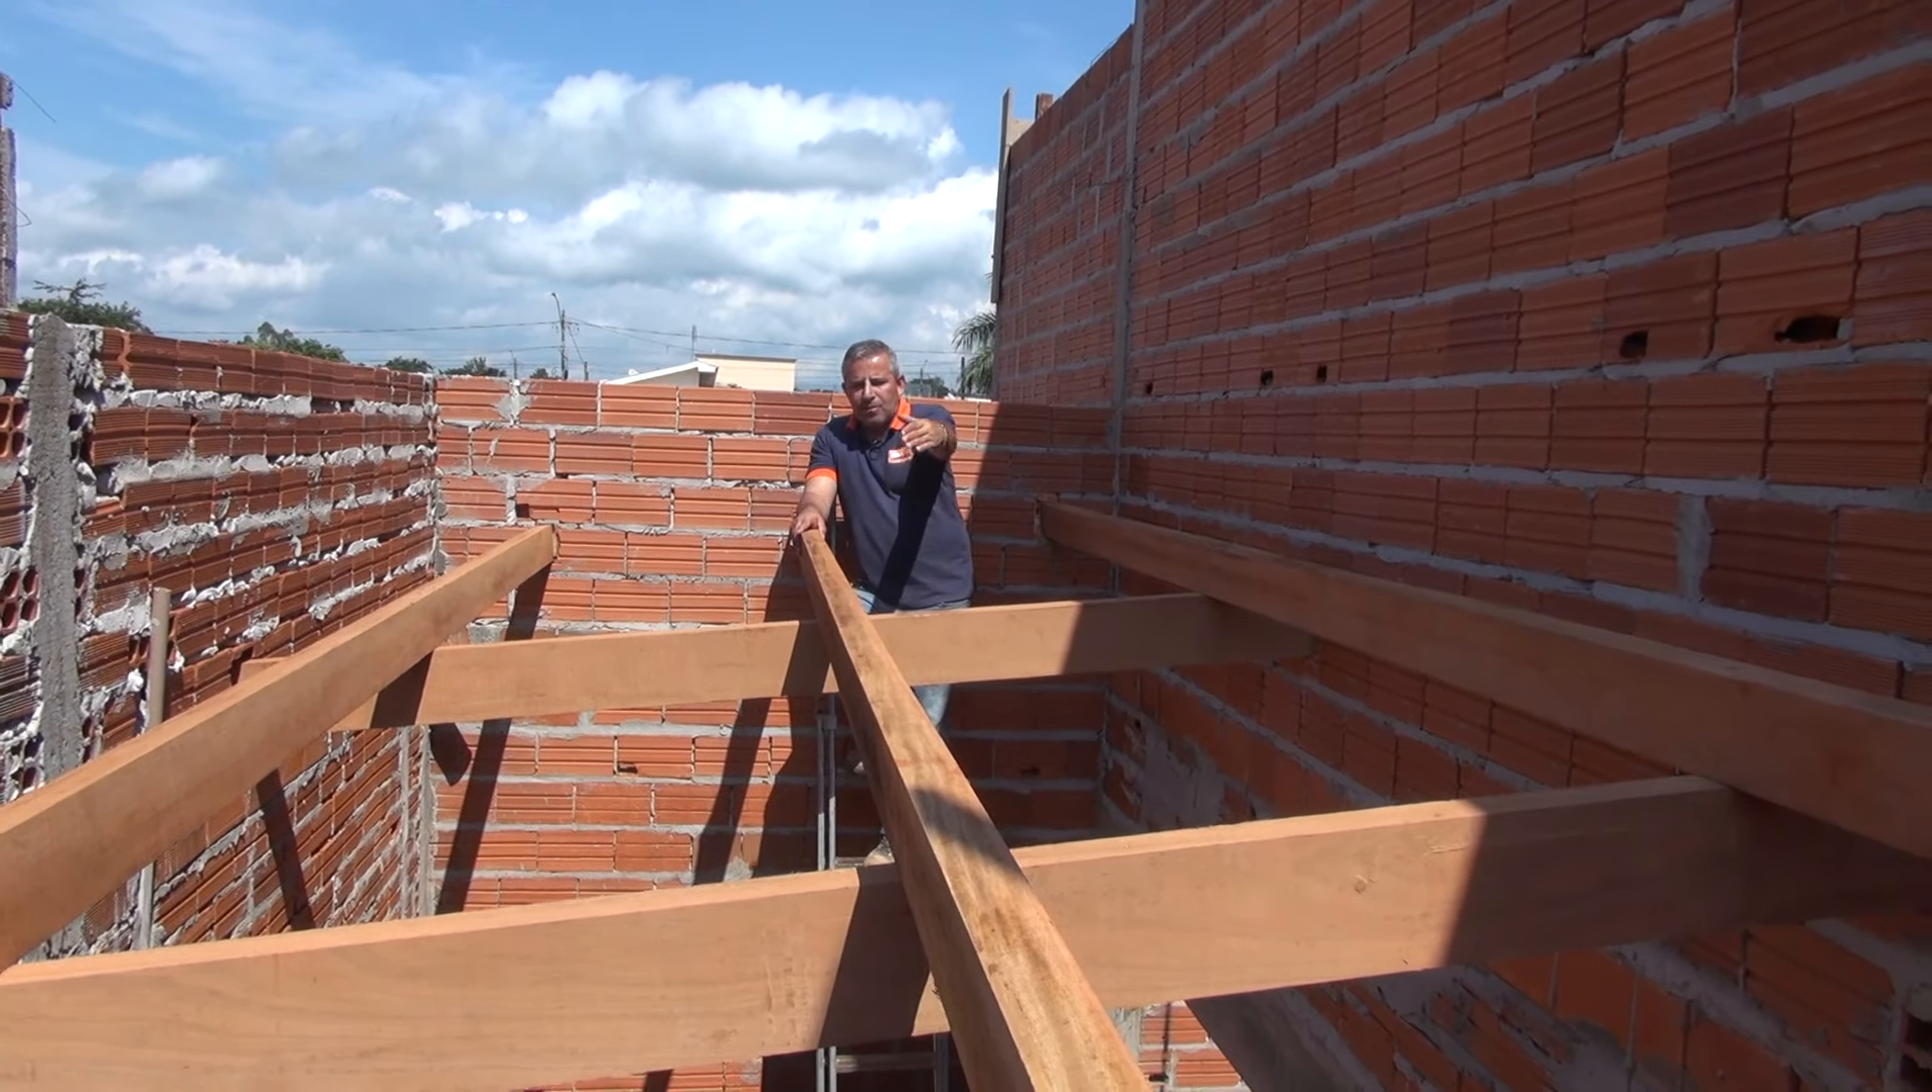Pronto pessoal, a estrutura já está no lugar.